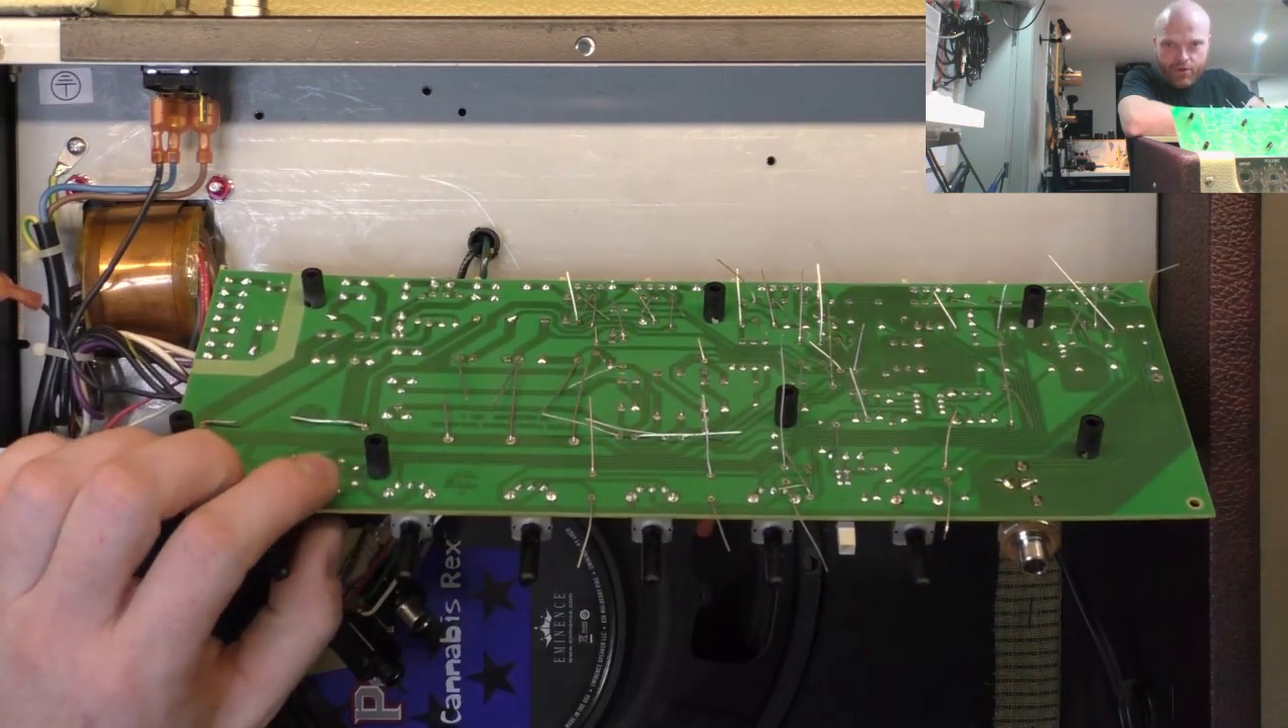So you can see the forest of leads there to be soldered and snipped off, so we've changed quite a bit.